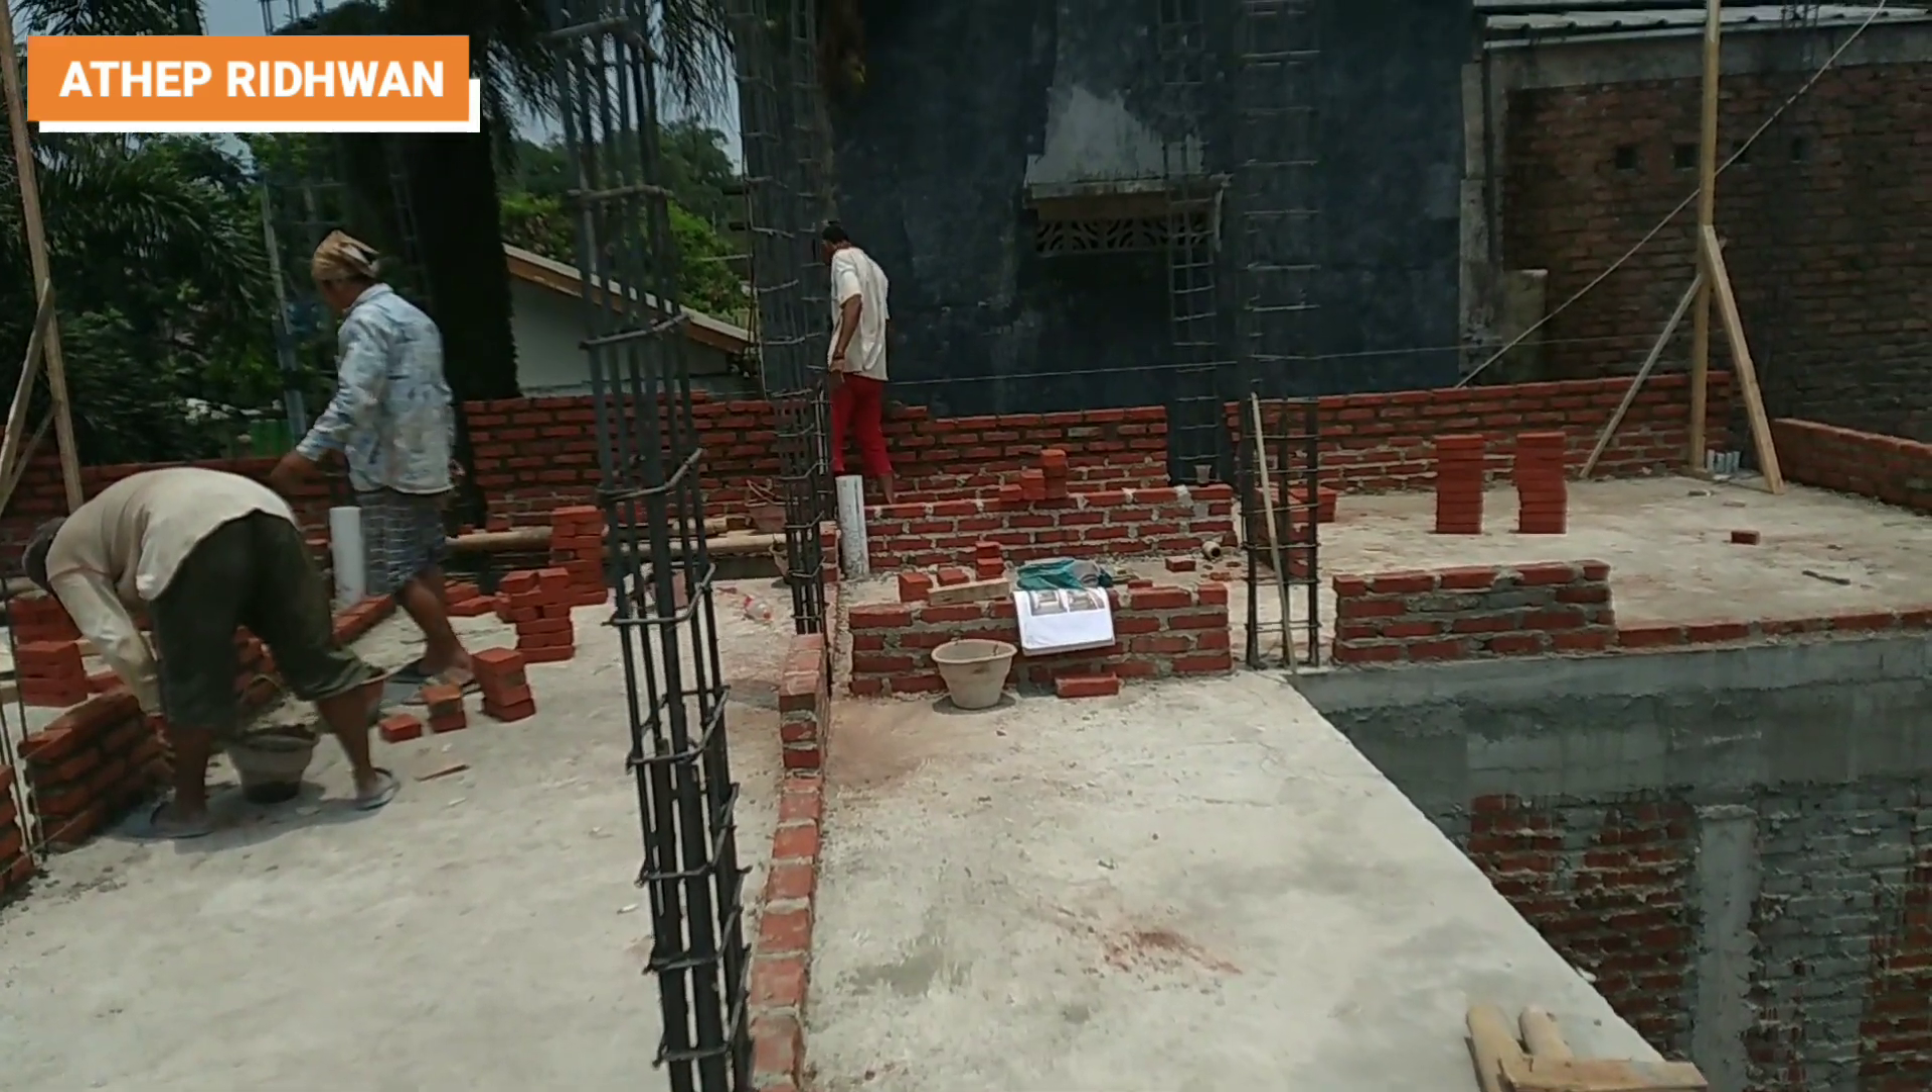Ini belum dikasih keramik karena memang lantai 2 nya juga belum kita kasih apa-apa.